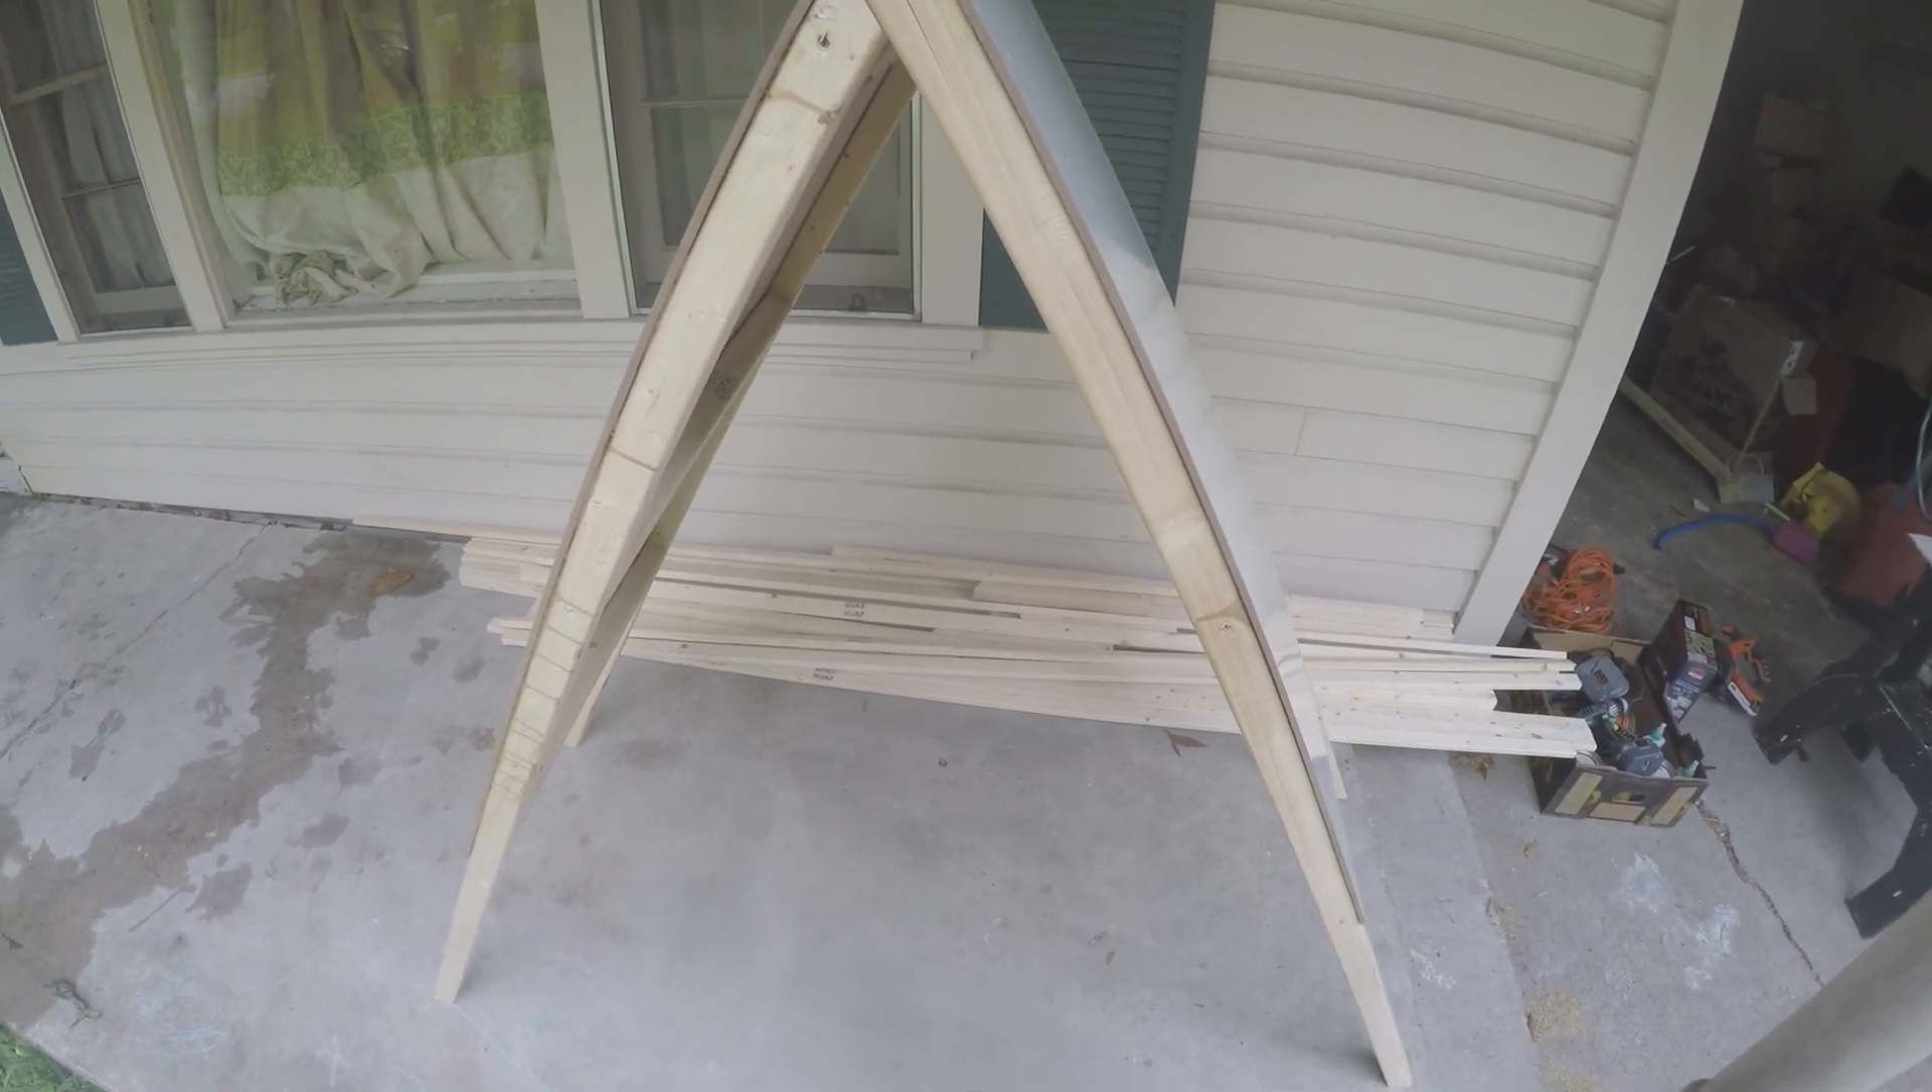The two sides are now stood together and screwed at the top into an a shape.